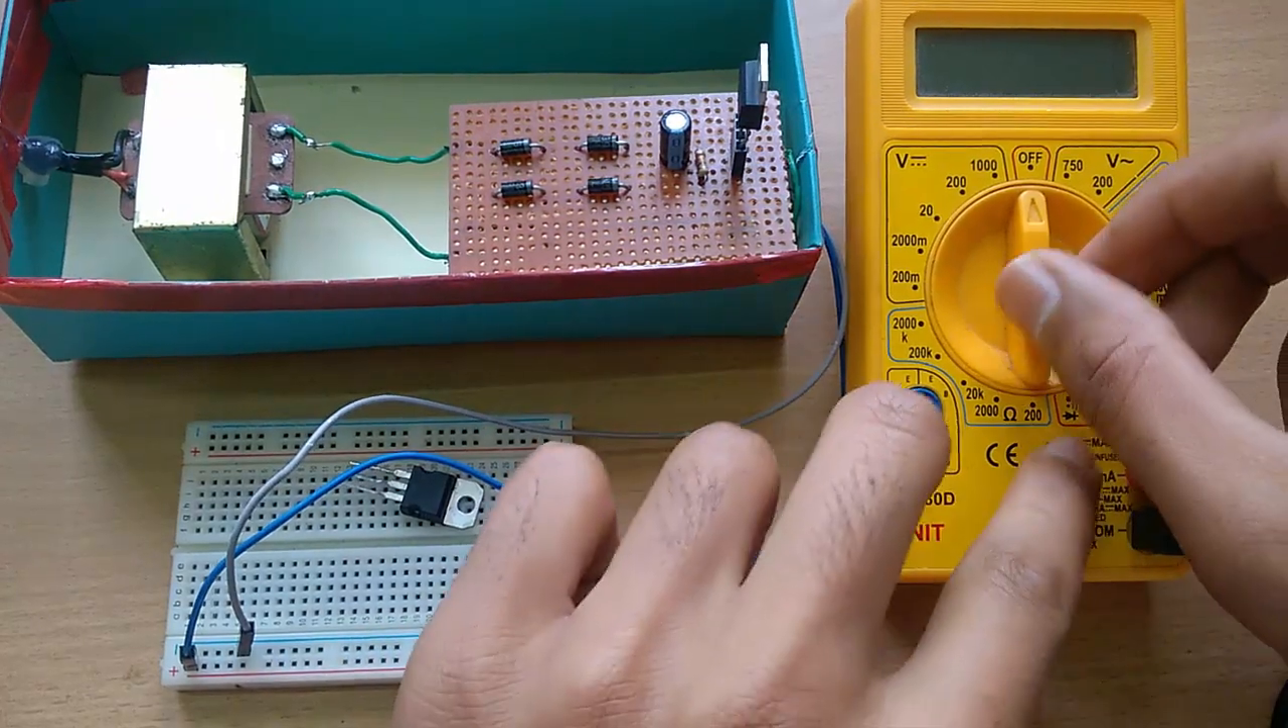So finally we place the circuitry inside the box easily and now we go for the output.